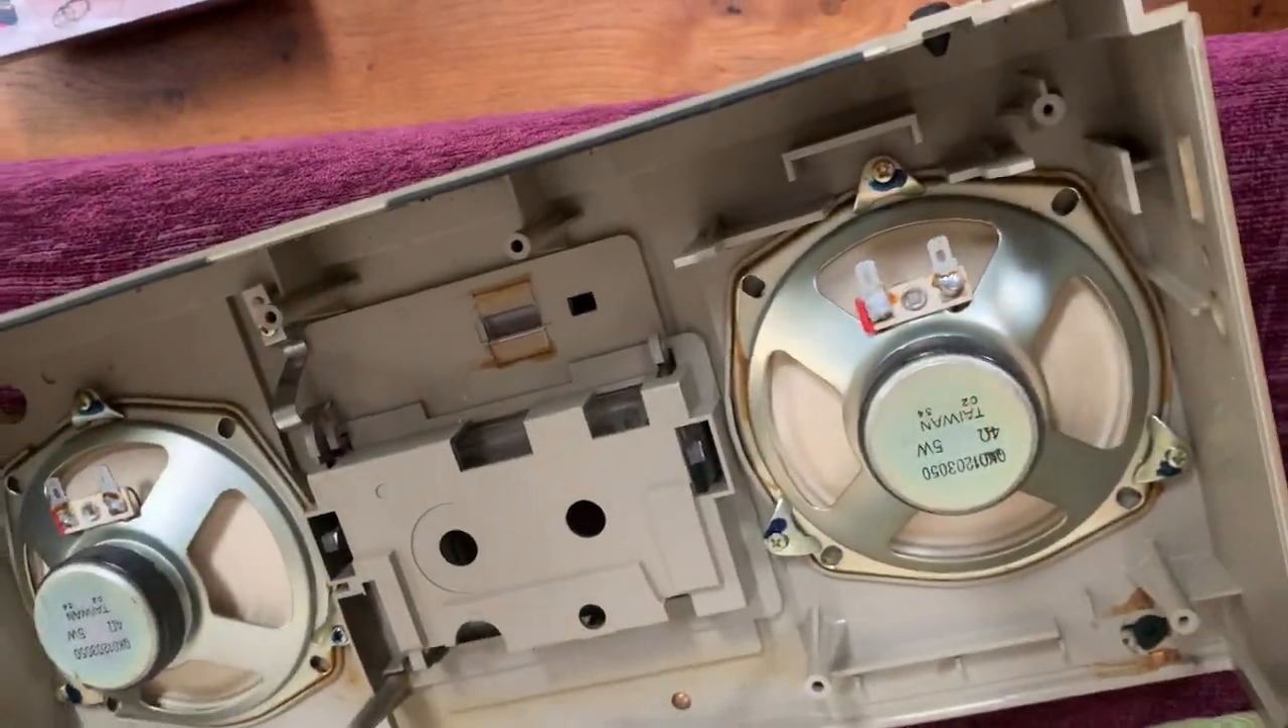The speaker is just mounted in the chassis there.